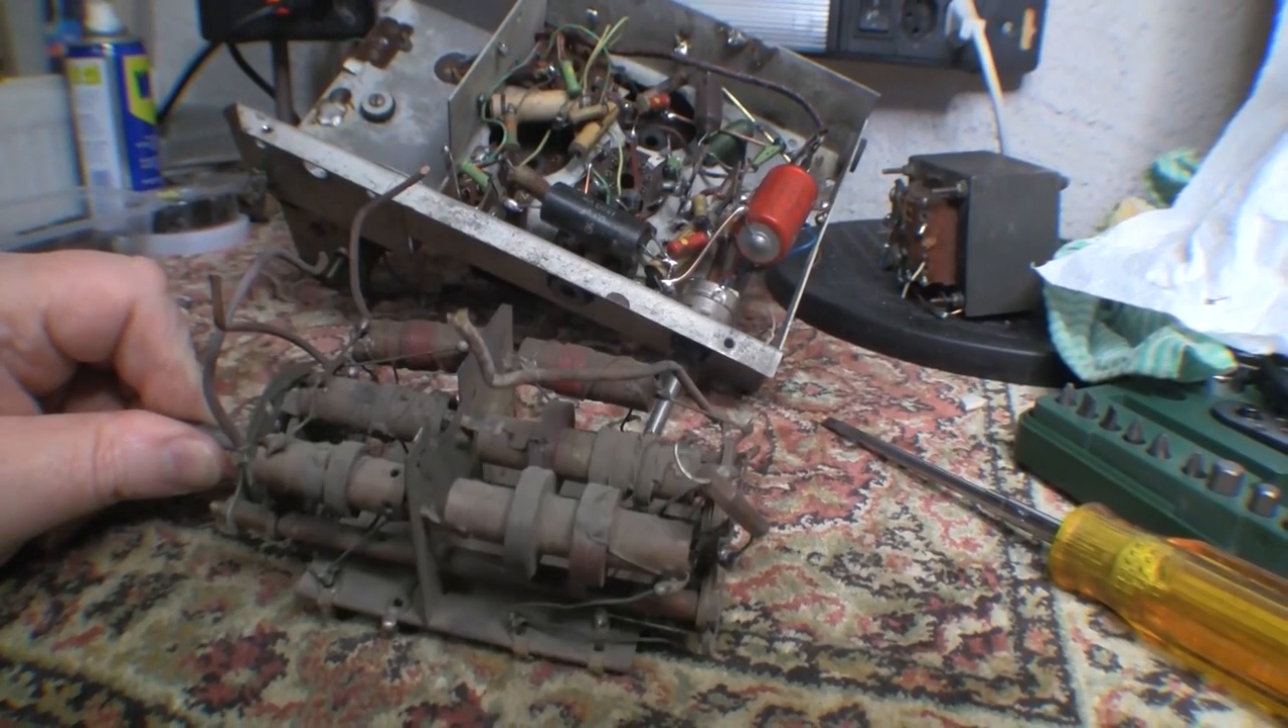Okay that's the band selector stuff removed.